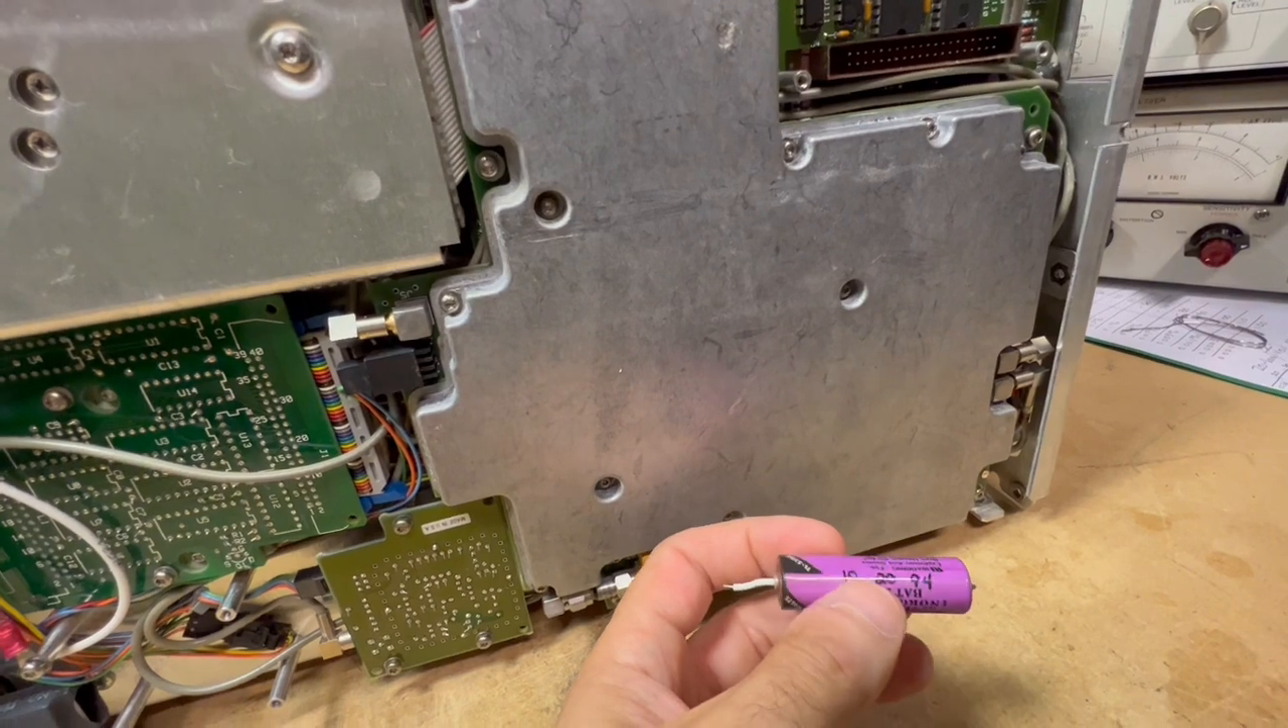All right so here's the bottom side of the unit and as you can see here I have removed the backup battery because that is the problem.